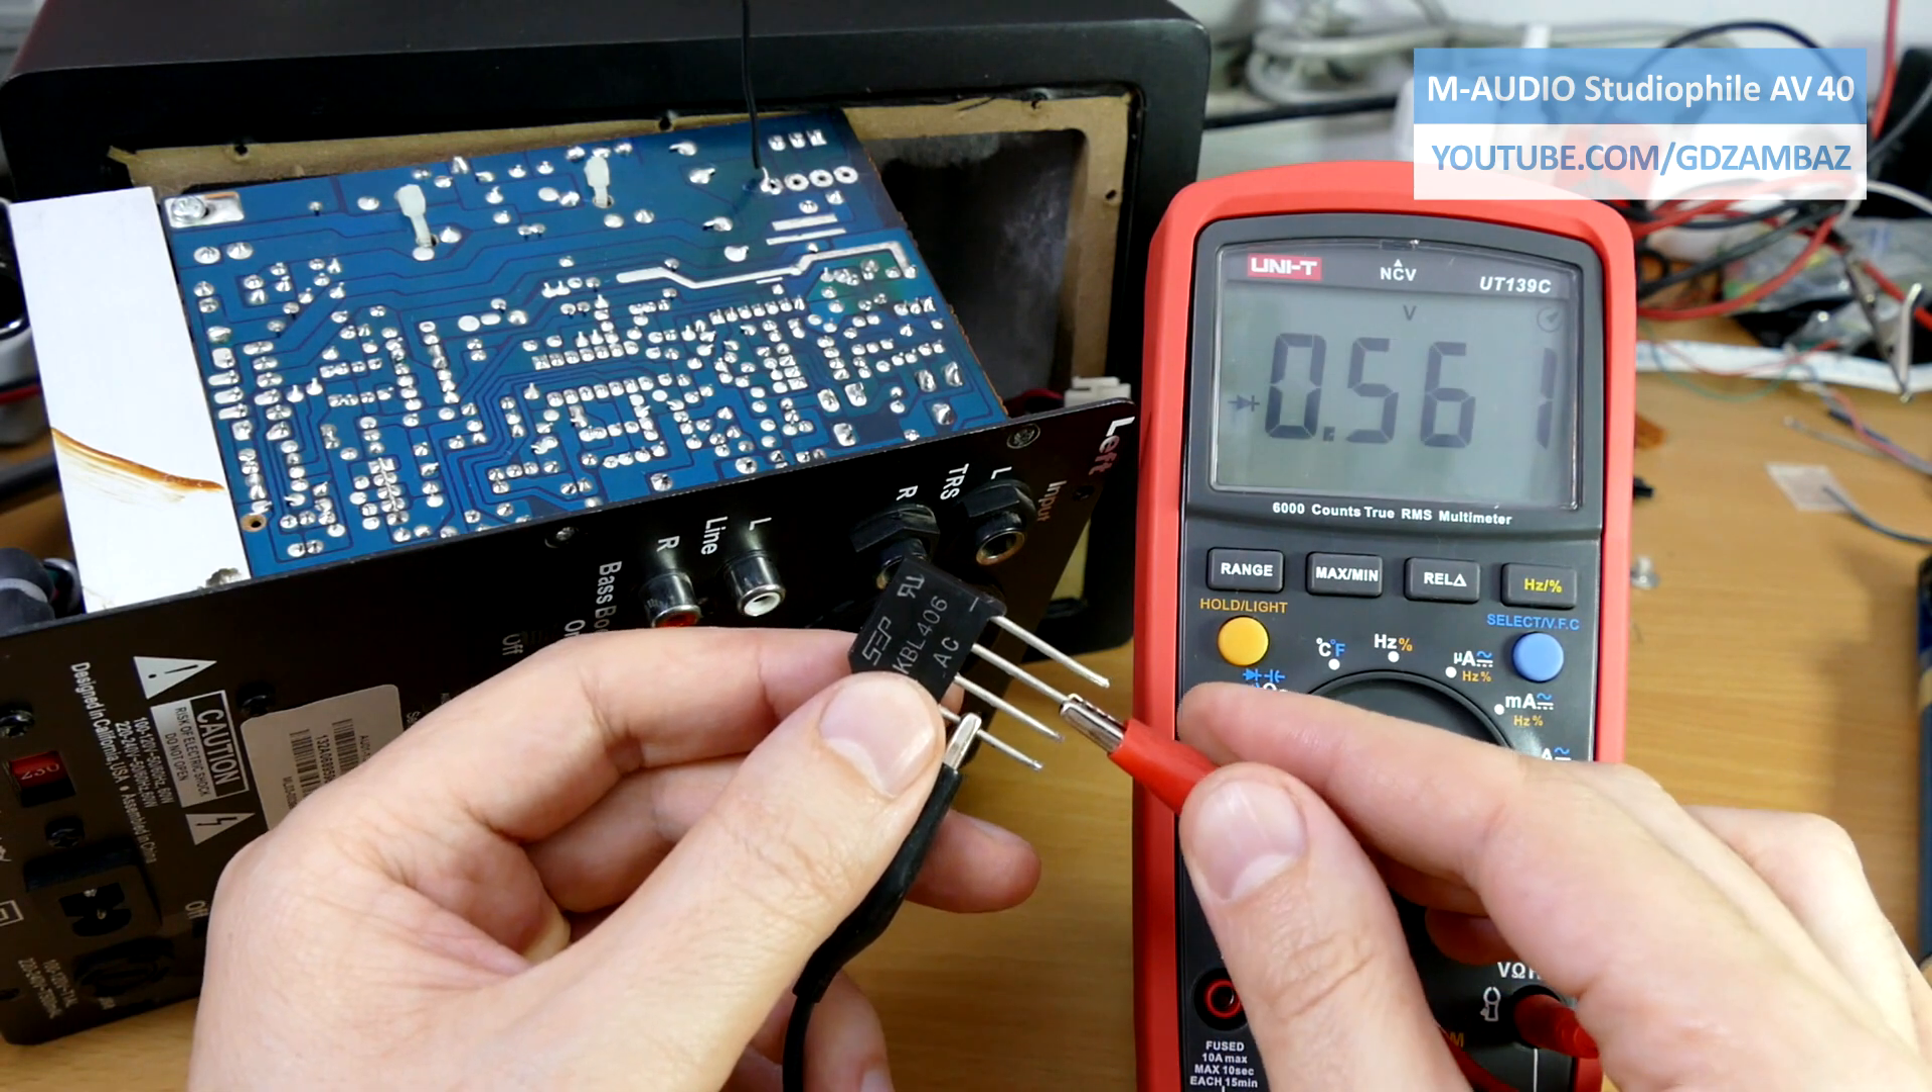The diode bridge is removed and now we can properly test it.